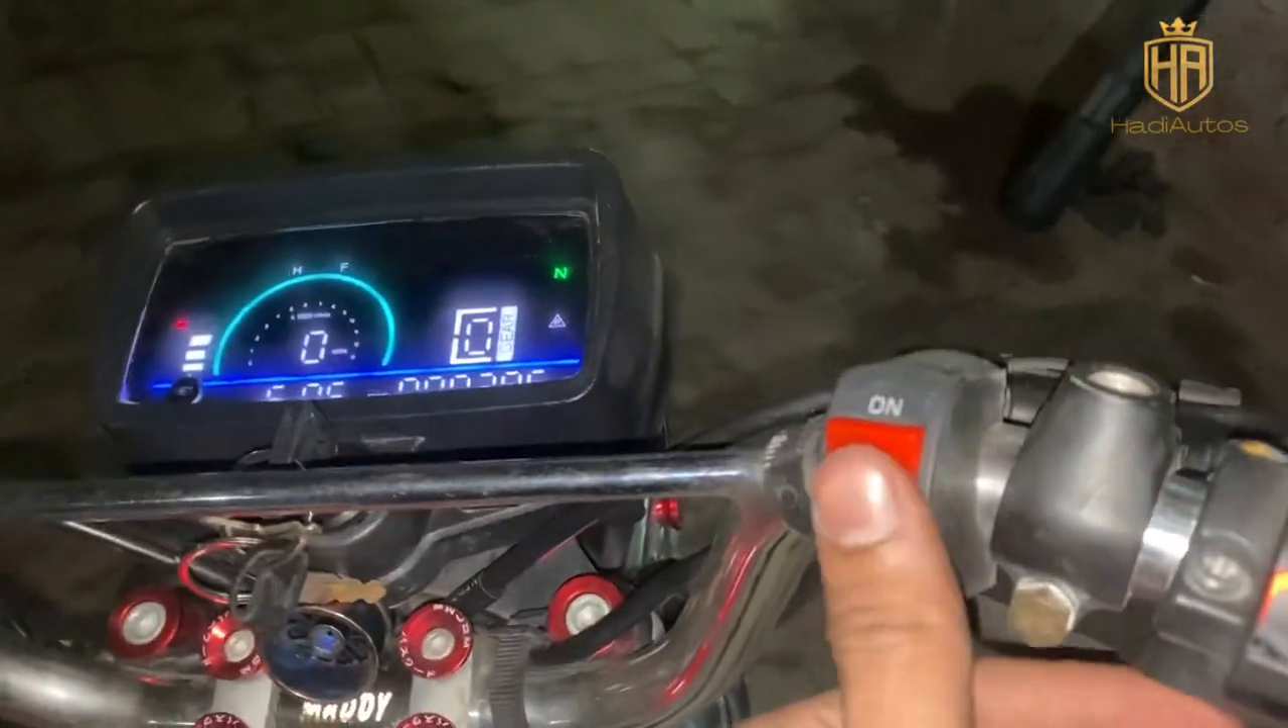بٹن ہم نے انسٹال کر لیا تھا بٹن ہم نے یہاں پہ لگا دیا تھا۔